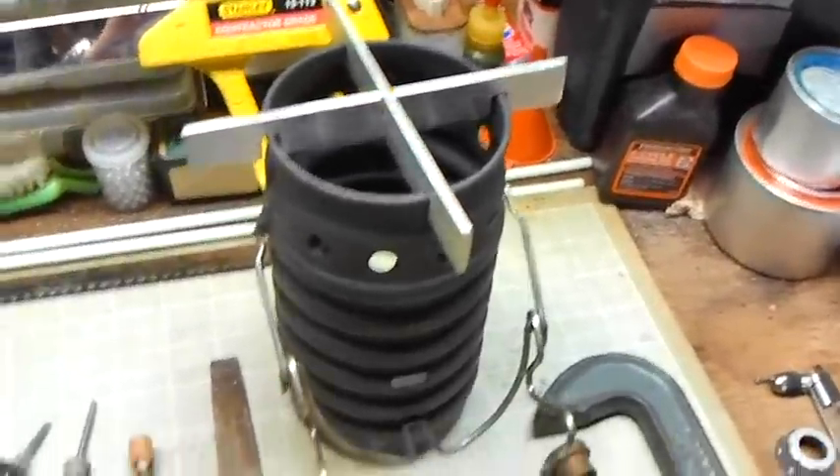I got the cross brace made and everything and it fits down on there pretty good.